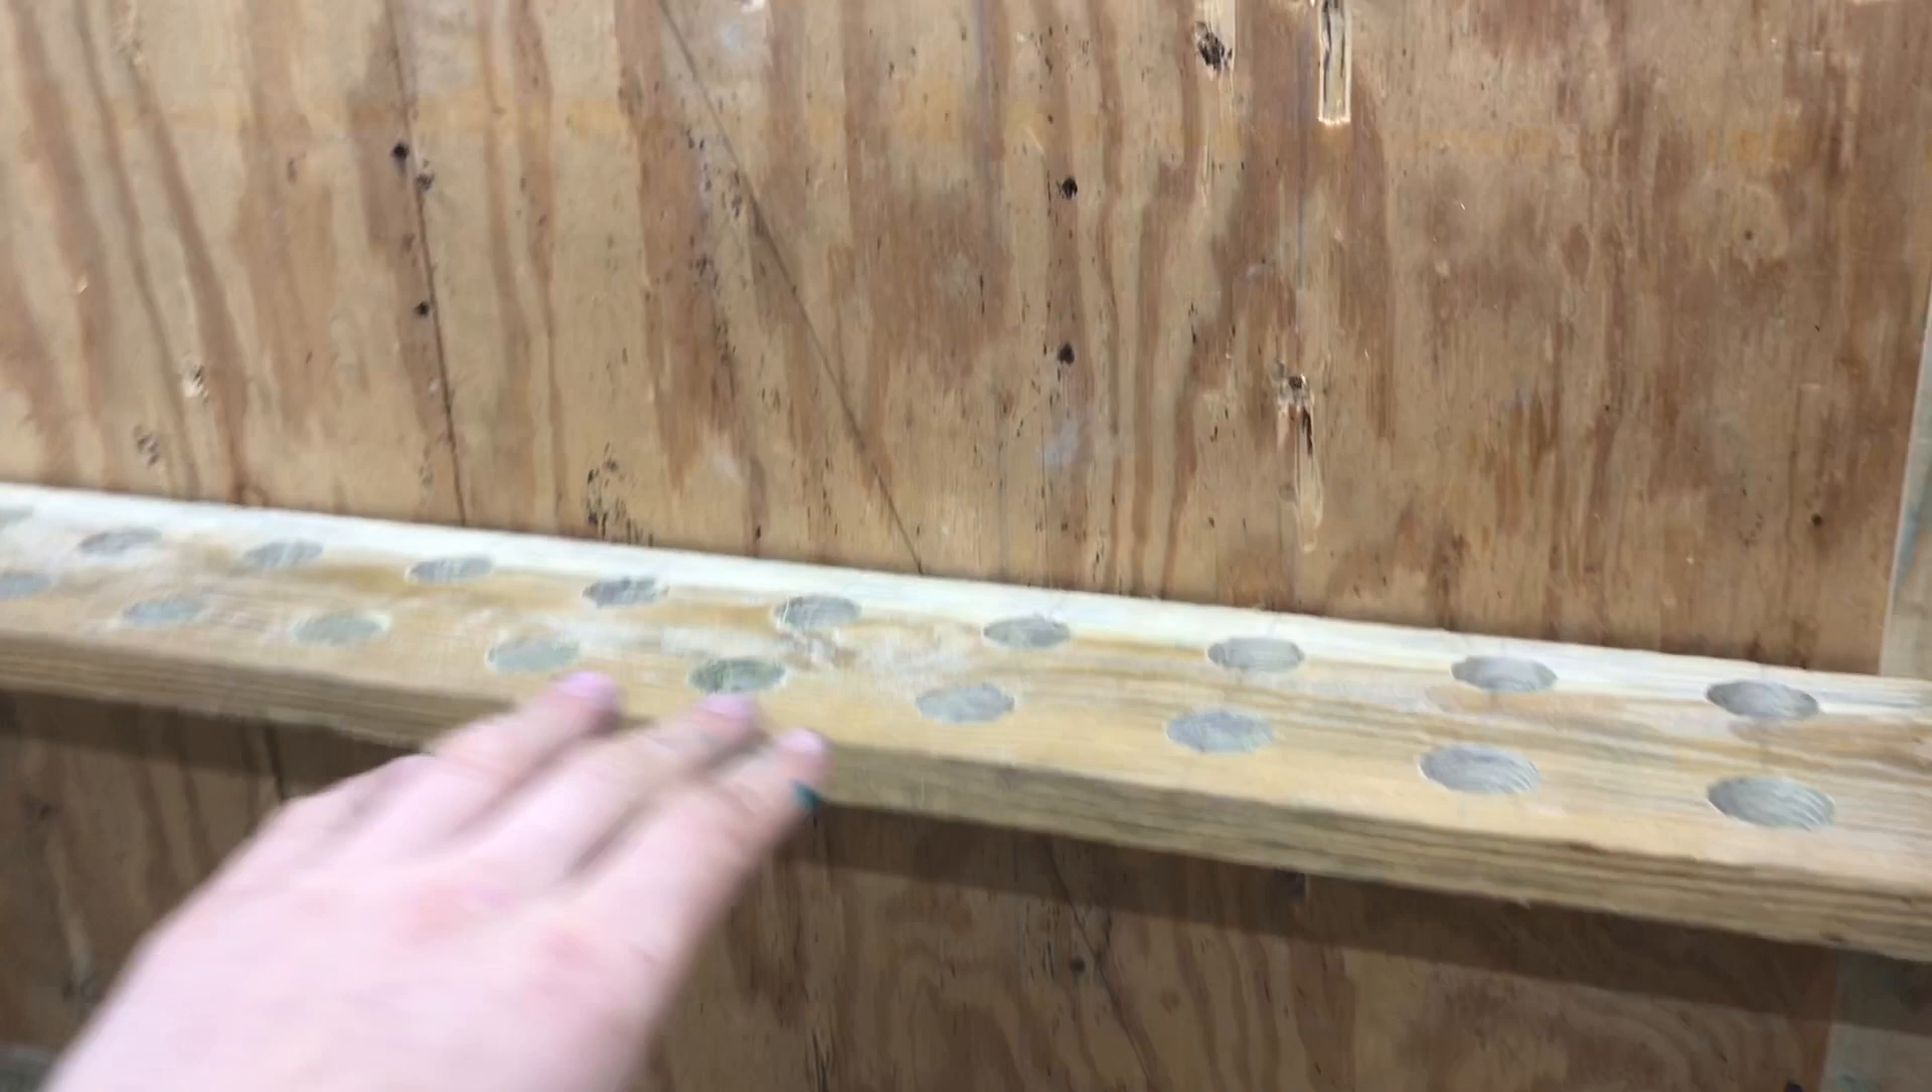I added this little shelf here and that's just going to give me a little bit more storage space in here.